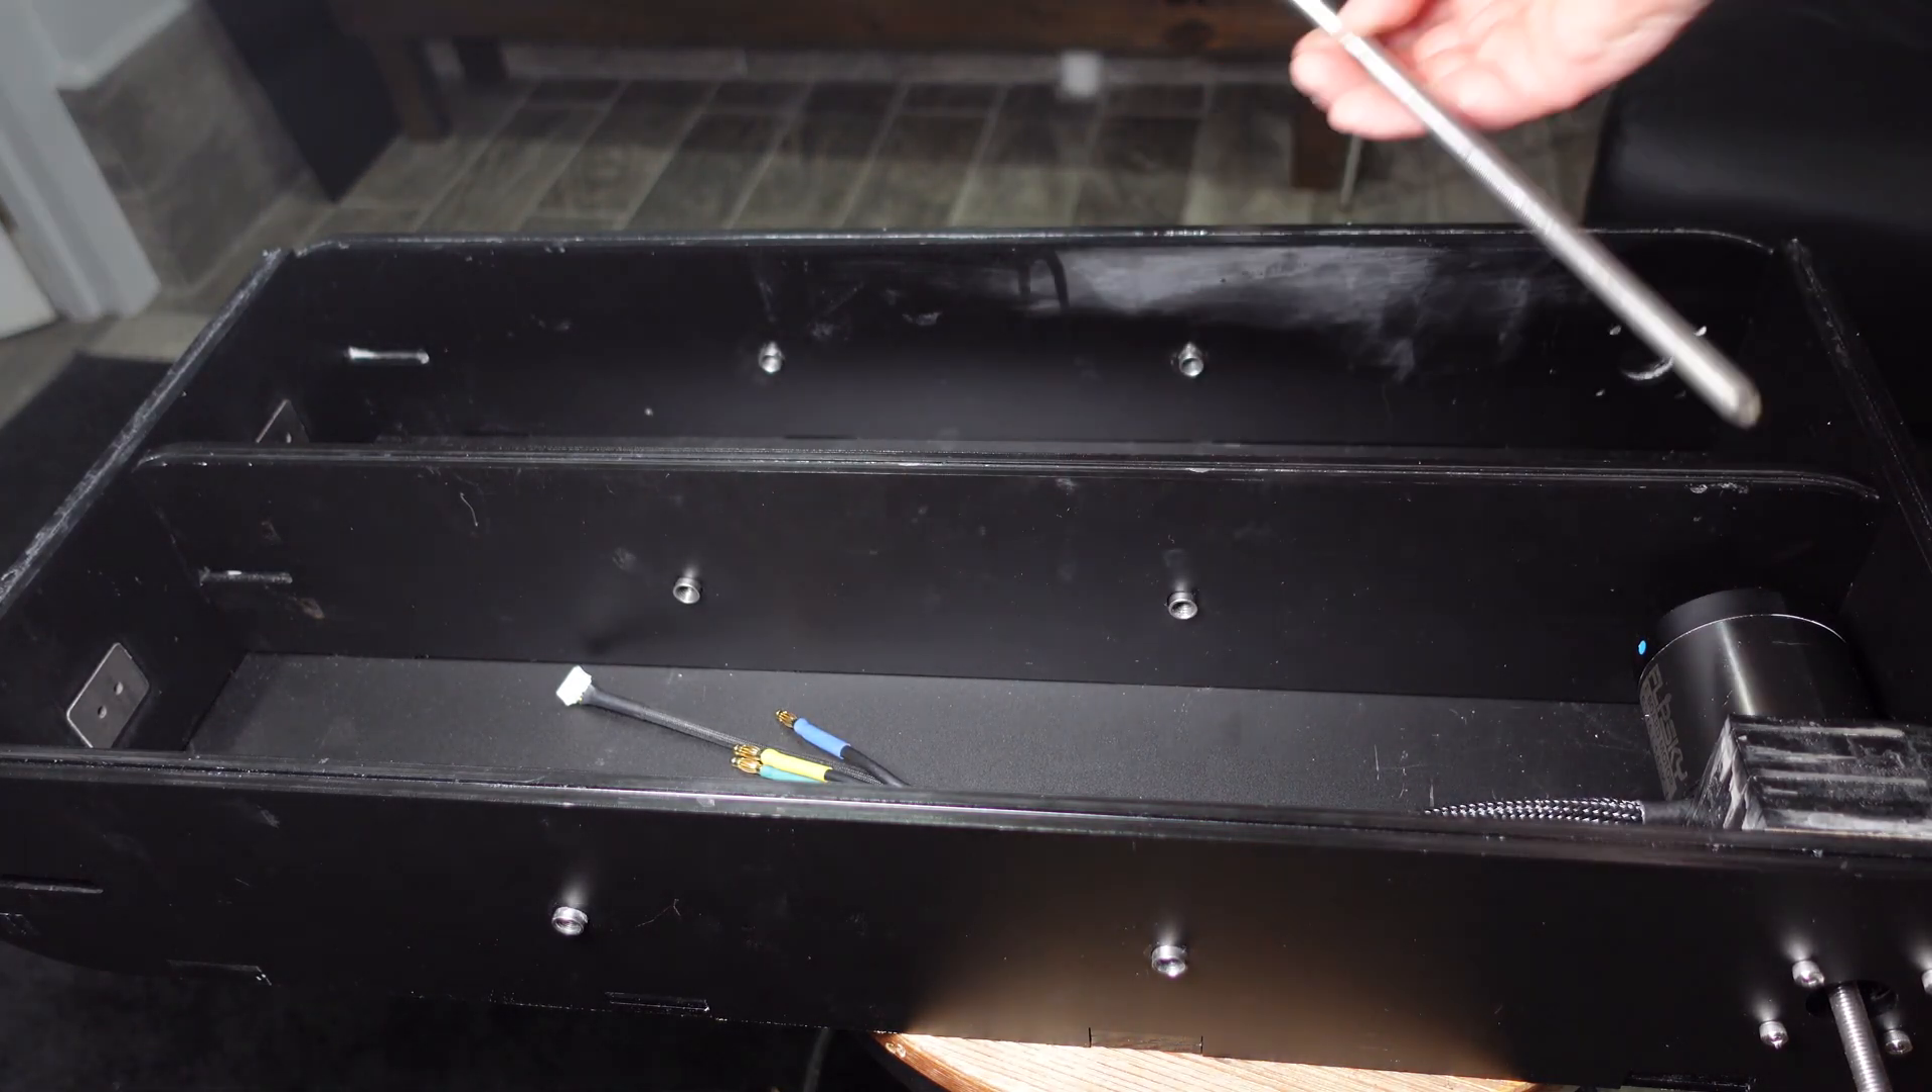And just like that, we're done. The frame's assembled.